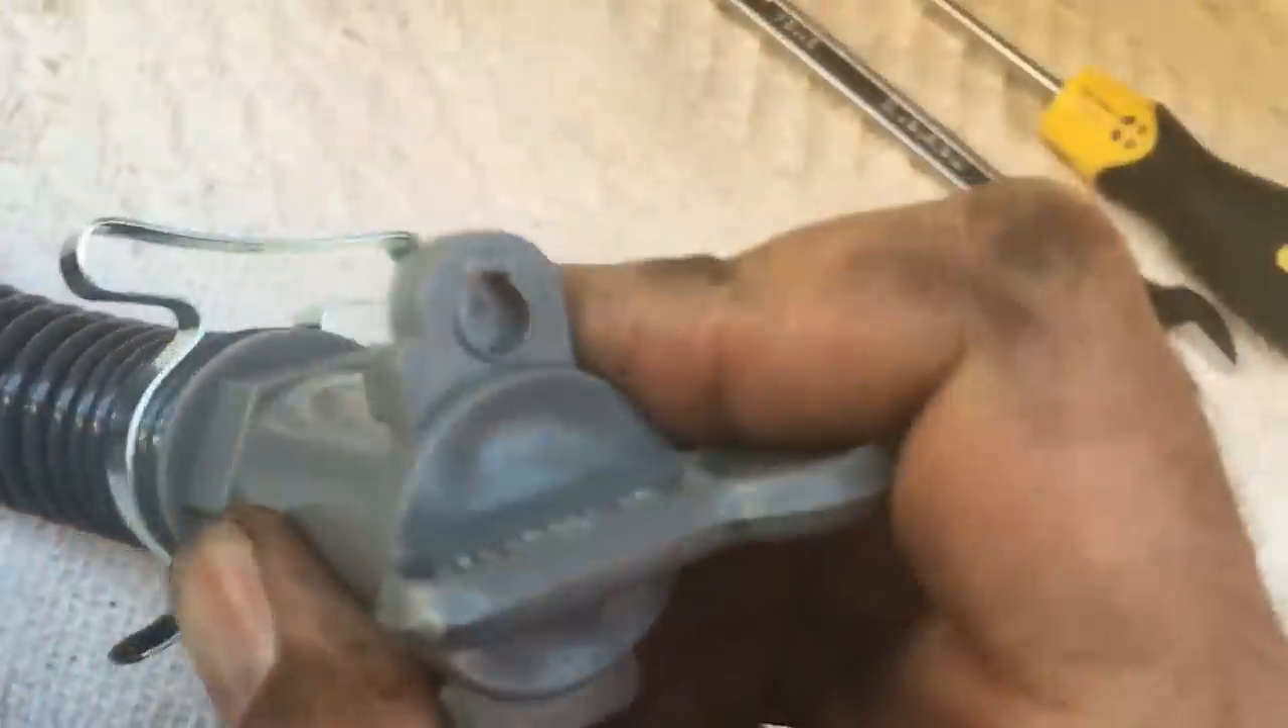Each tank has a drain connection that's this hose here and then we've got a drain valve fitted on the end of that and then a clip but i'm gonna have to provide some better clips.